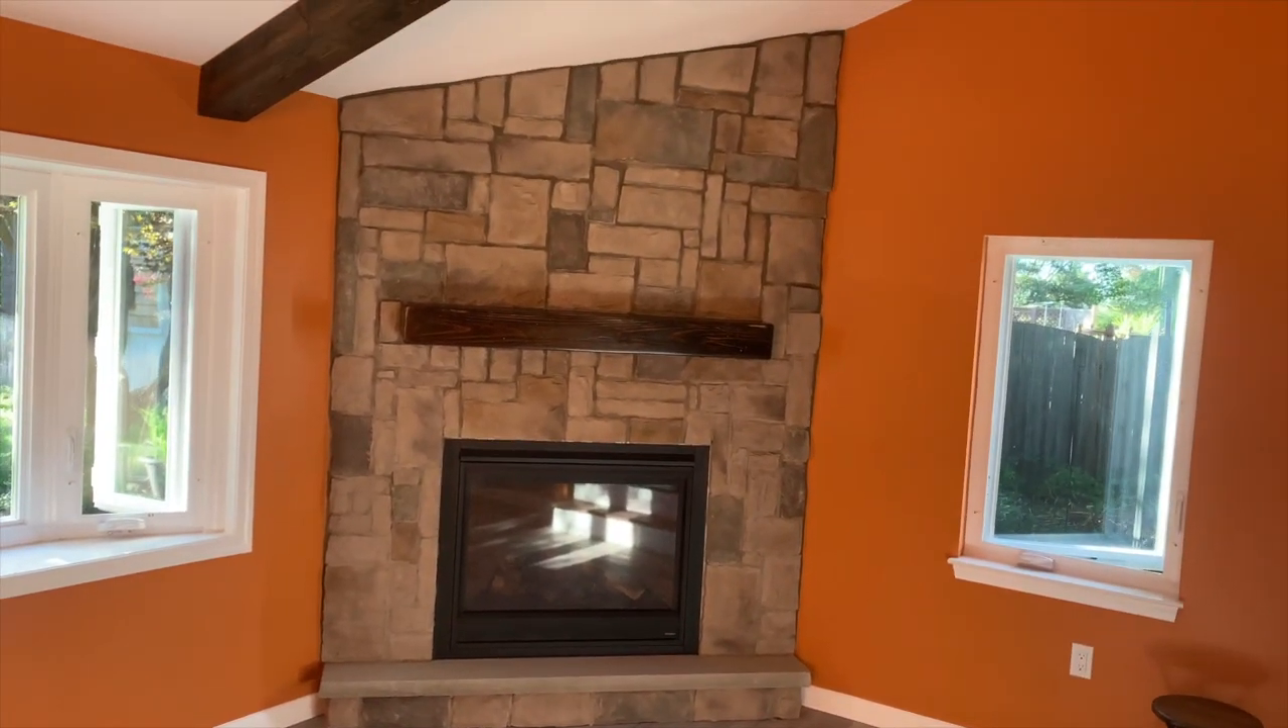Mantel's now locked into place and i couldn't be happier with the way this turned out.